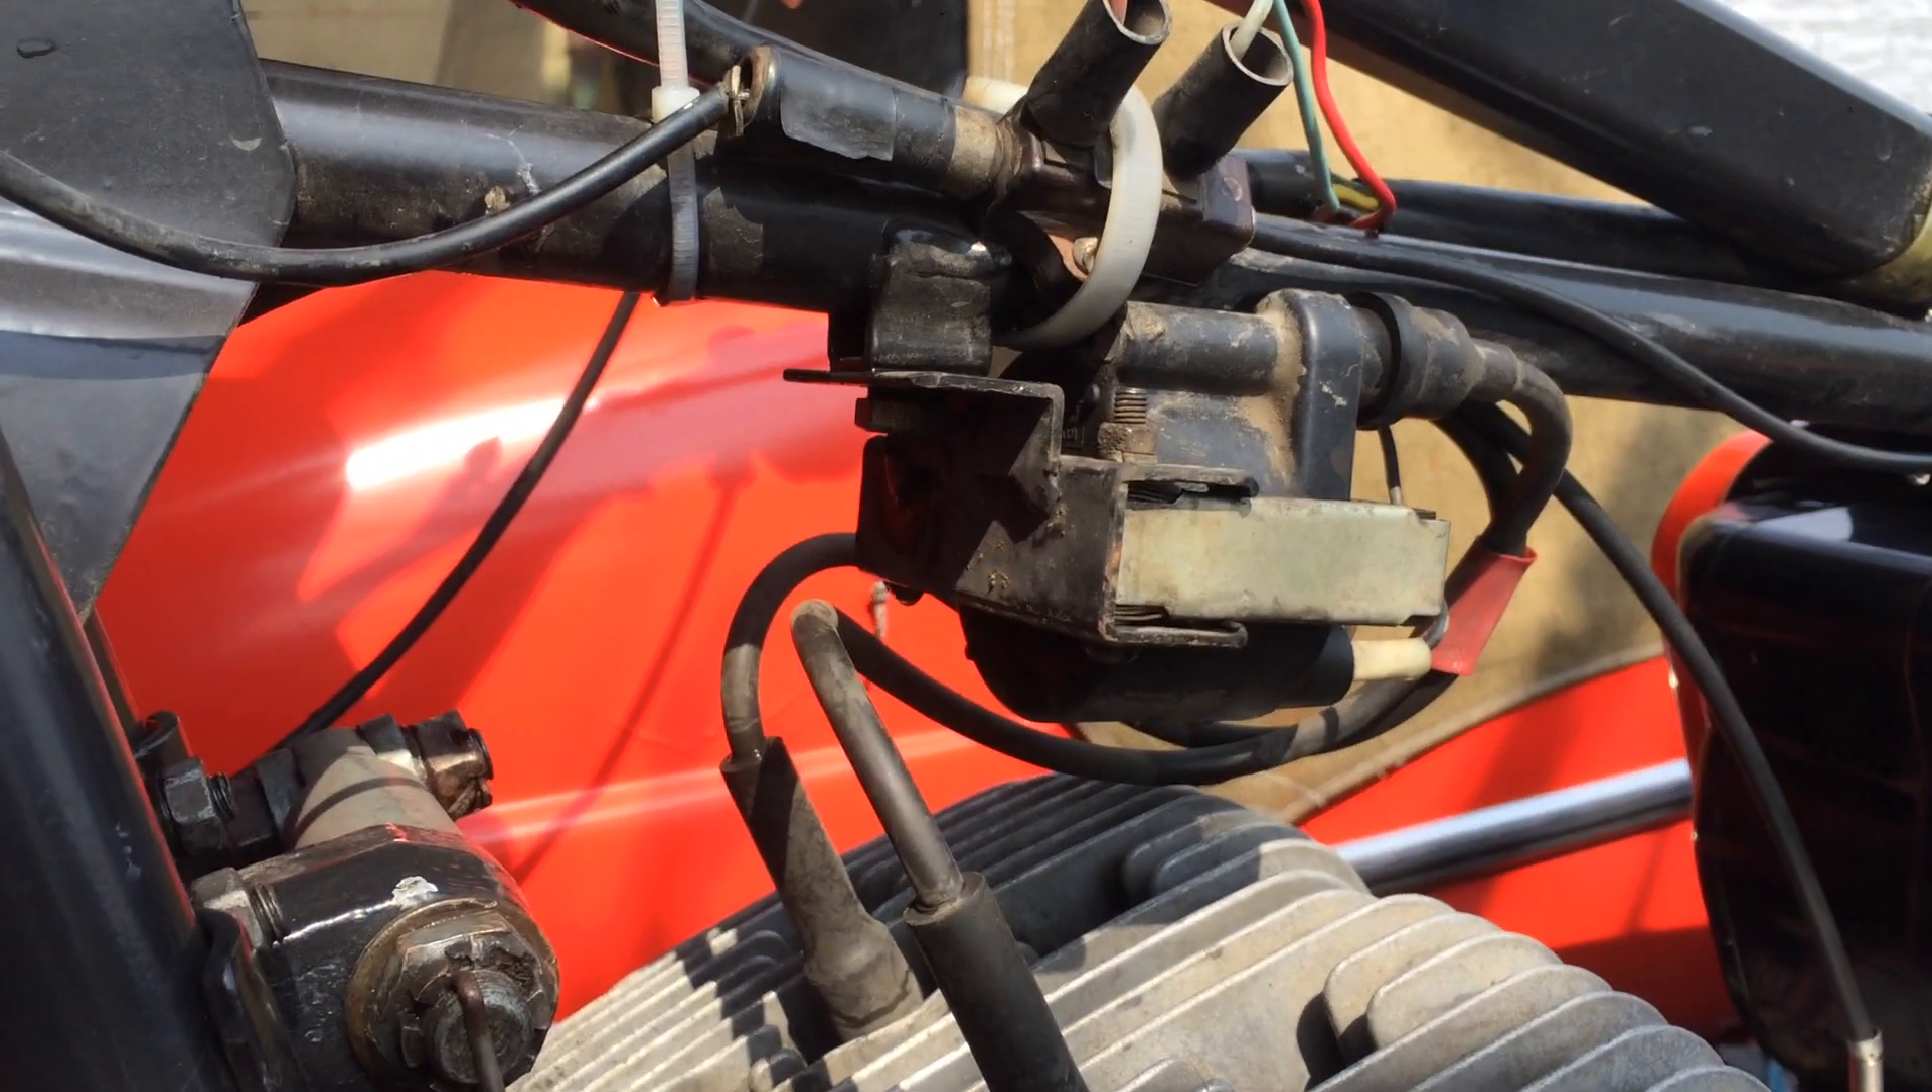Таким вот образом я закрепил двухкатушечную искровую катушку.